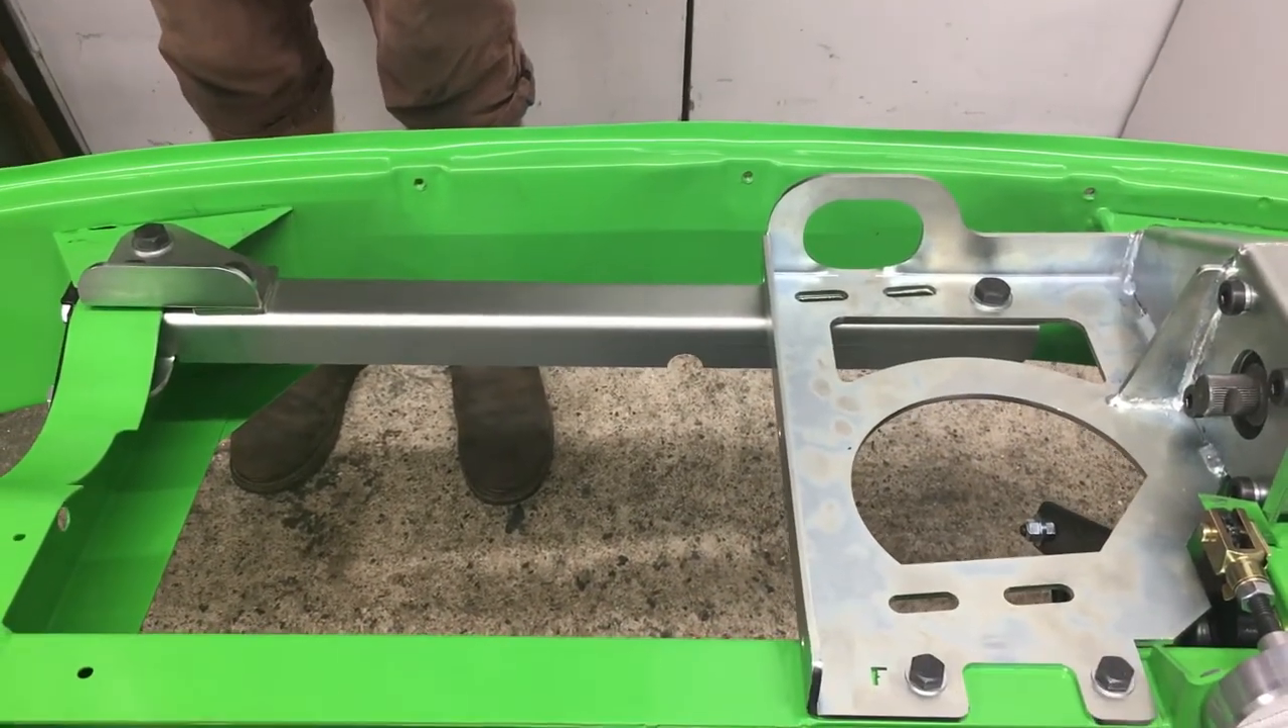That's that bracket ready, fully installed.